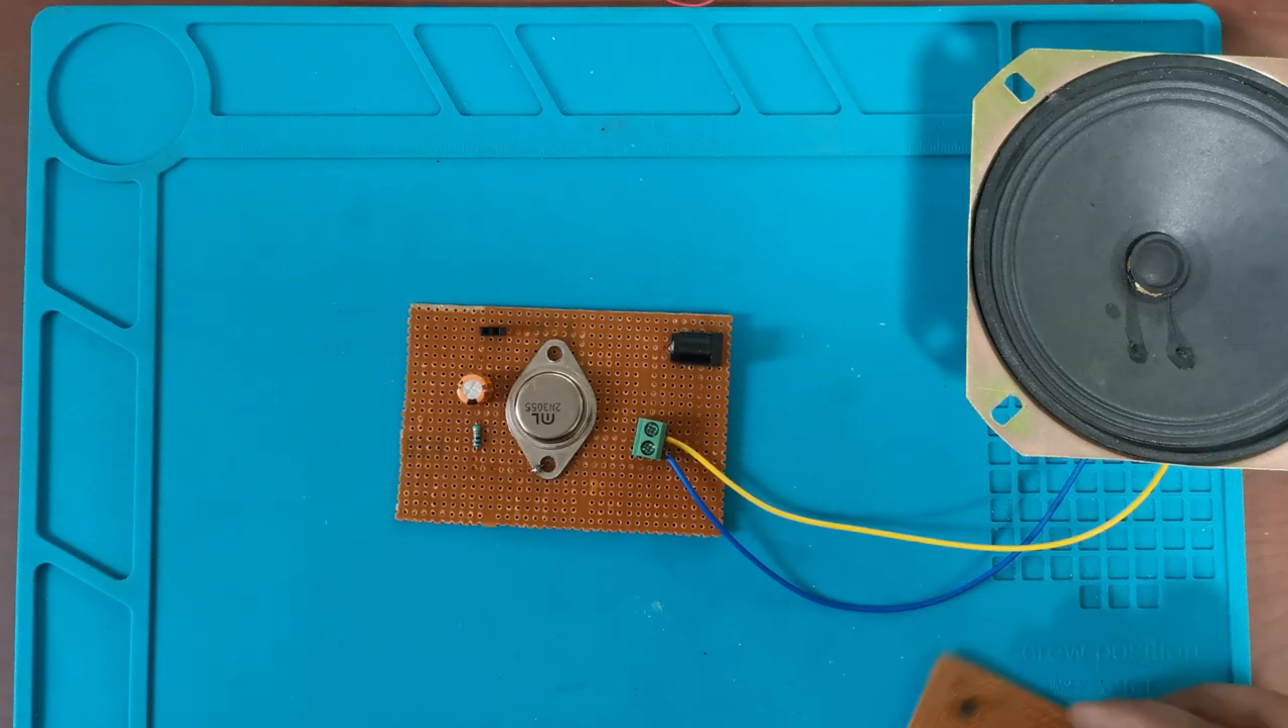पहले तो speaker हमारा connect हो गया है।